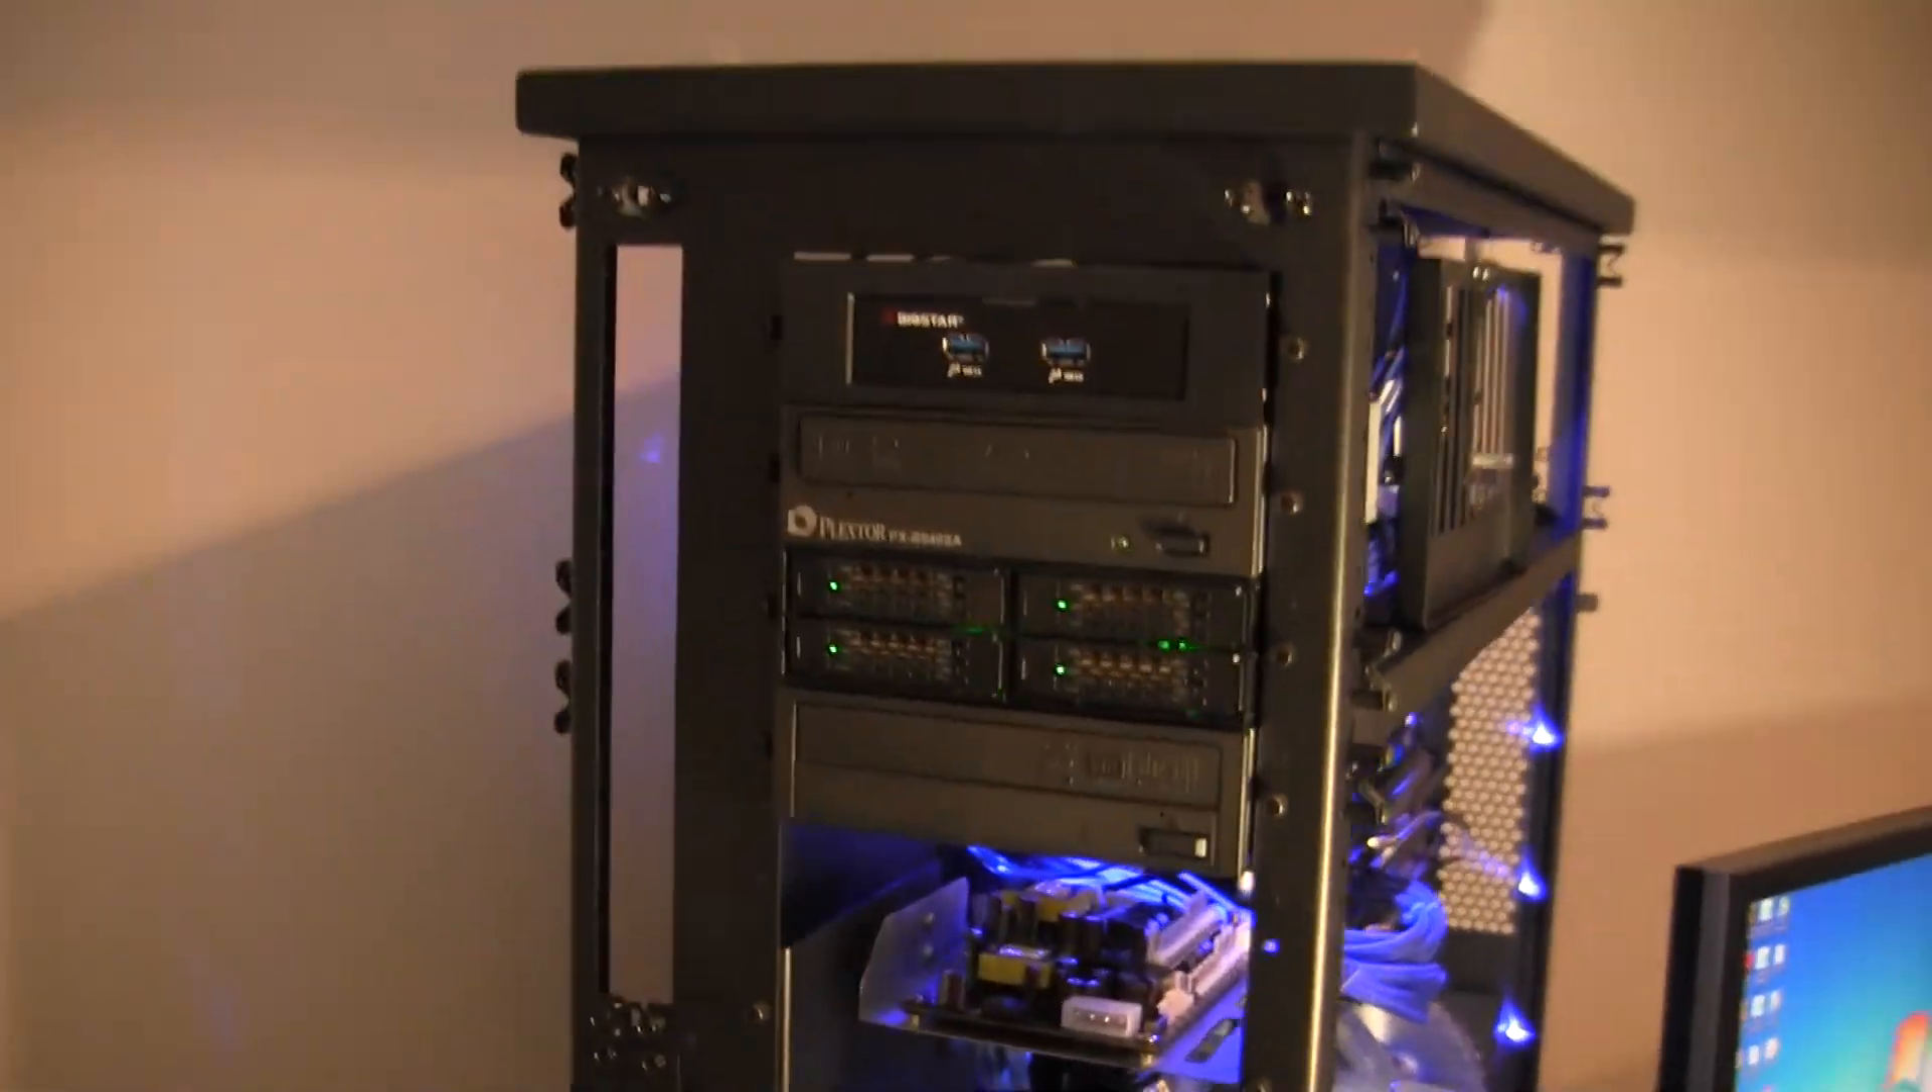Here's the front i don't have the panels on yet.